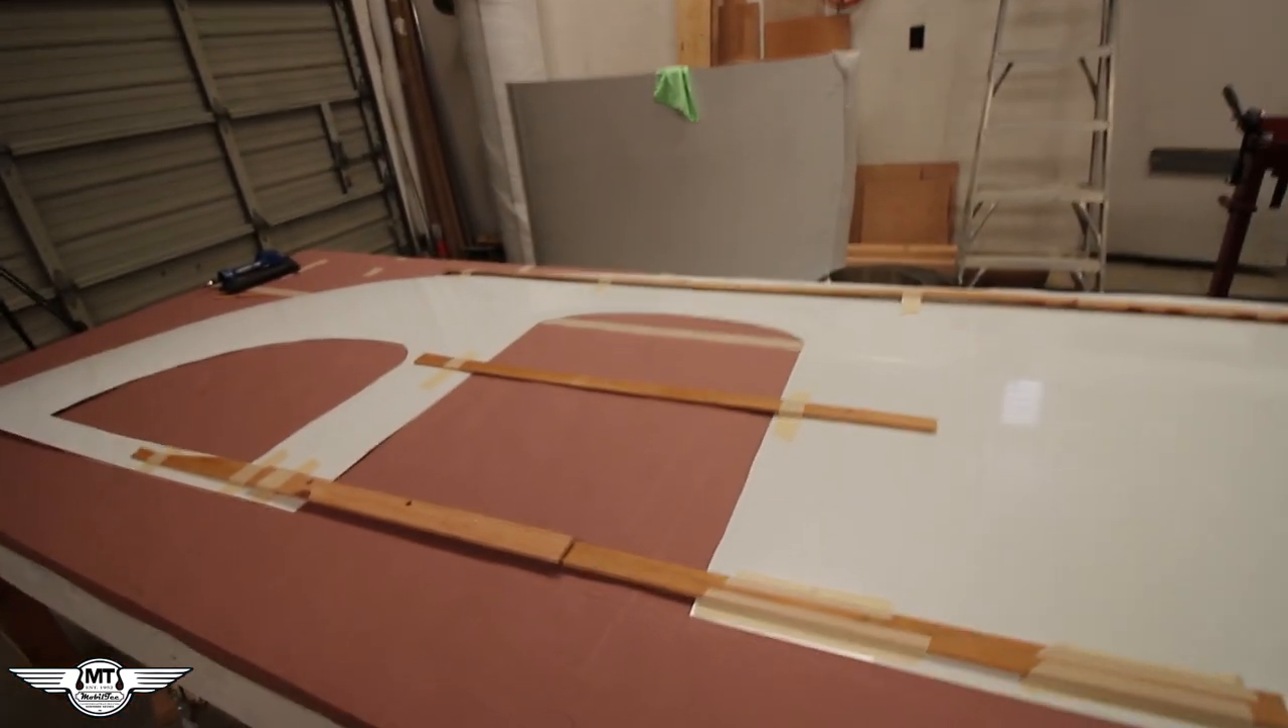So what we've done with the metal is we've stiffened it up by taping some strips to the back.